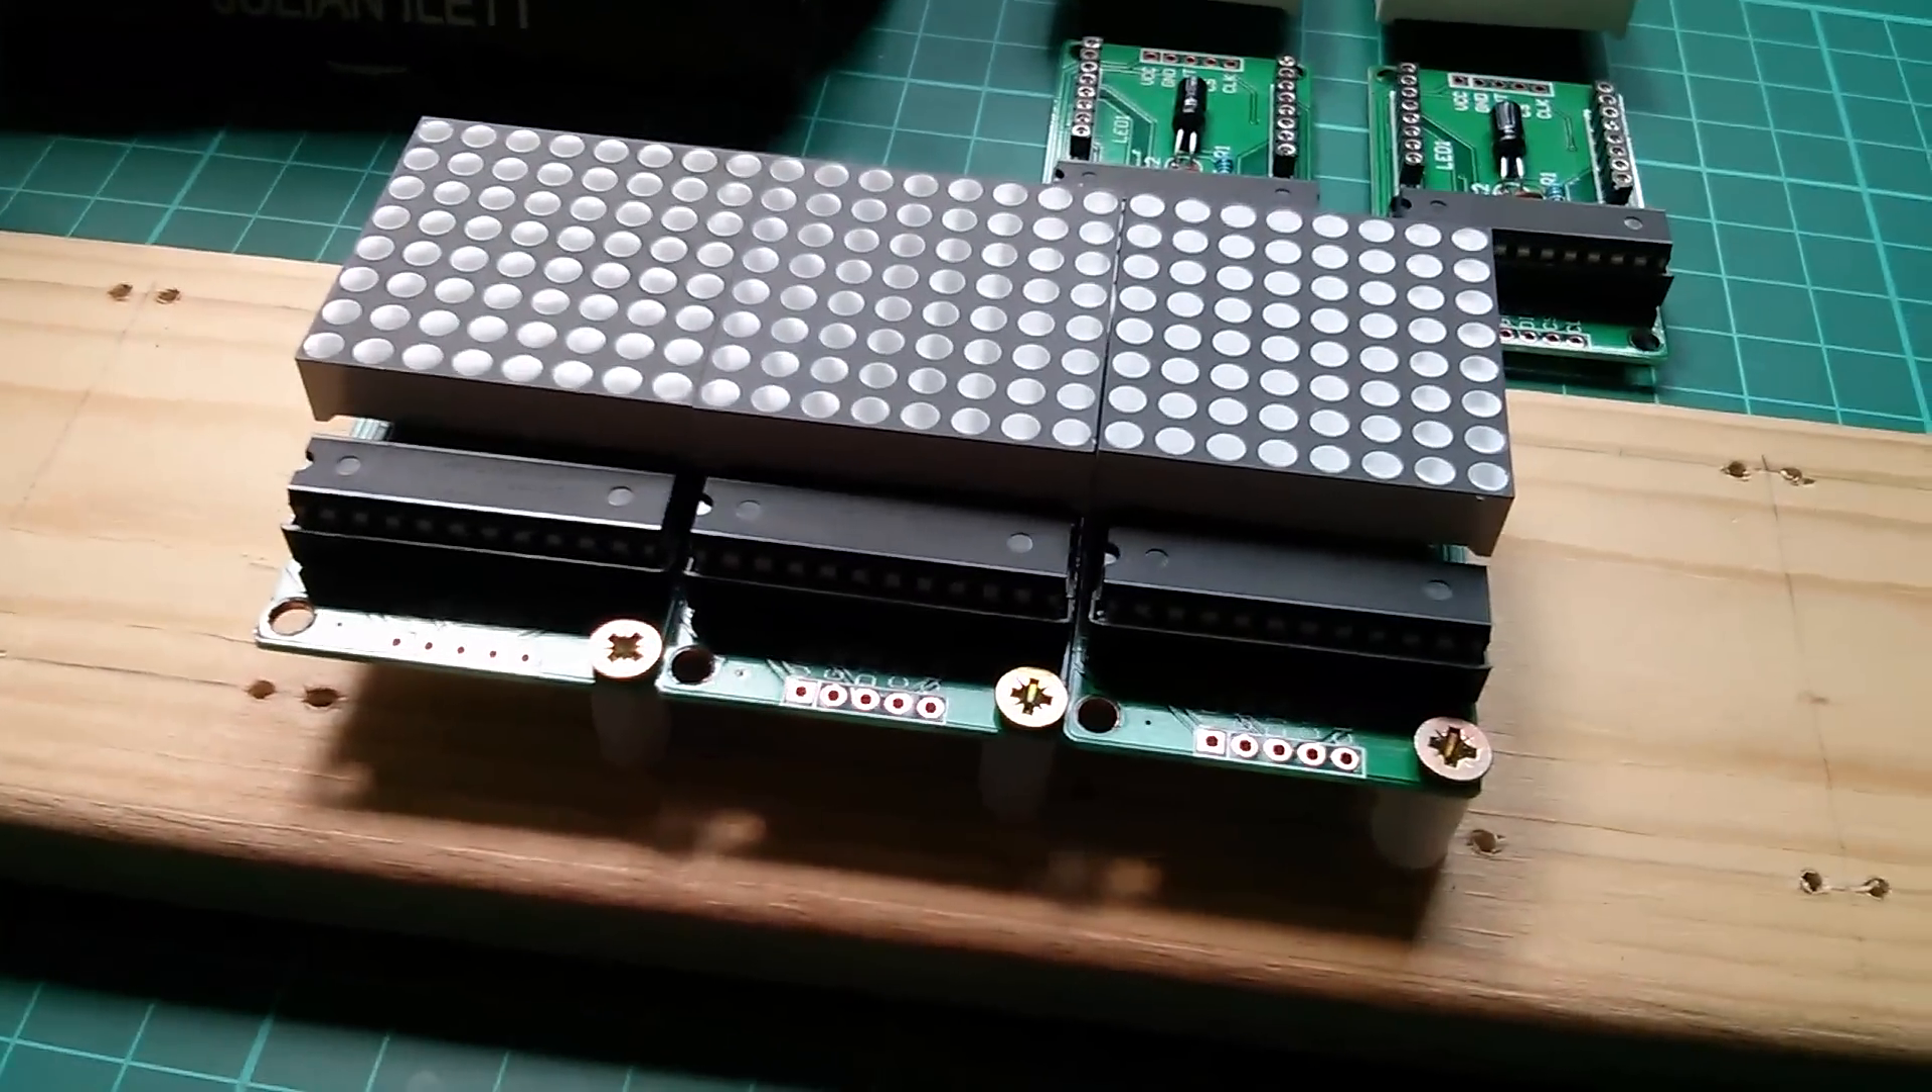They're a bit tricky to mount because the mounting holes are just too close to each other to put all the screws in.